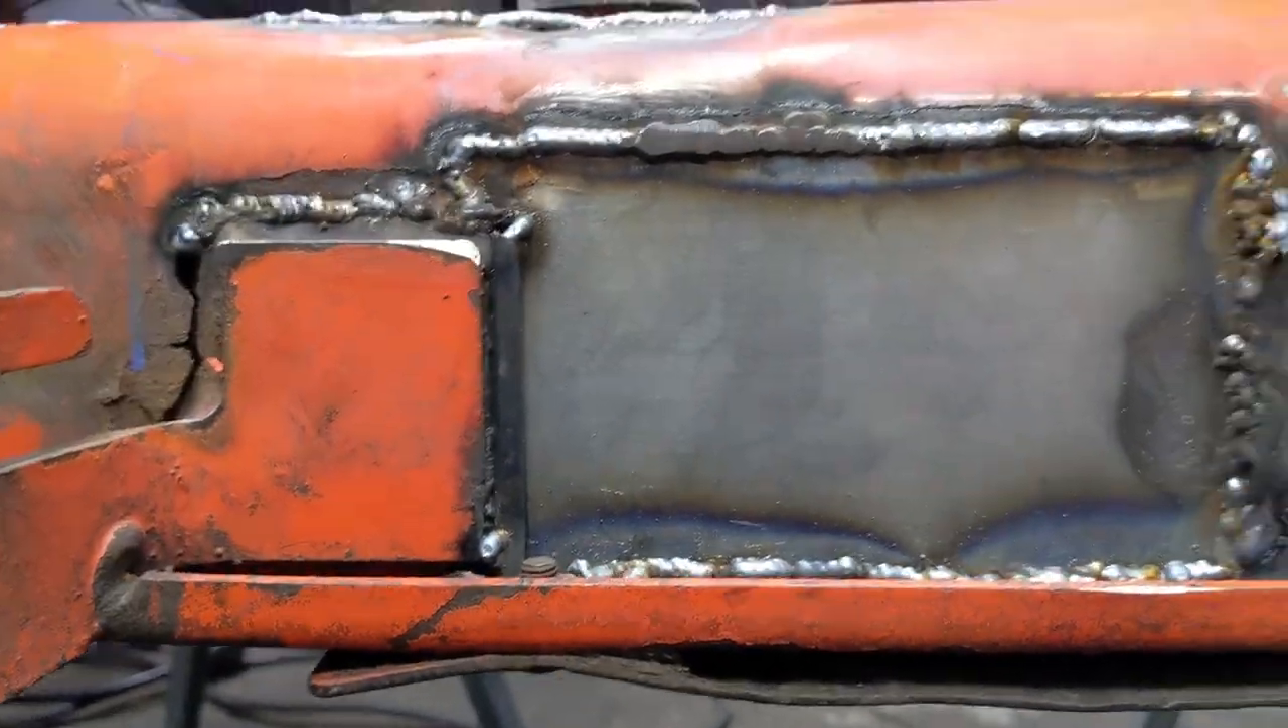All right so the plate is welded in.